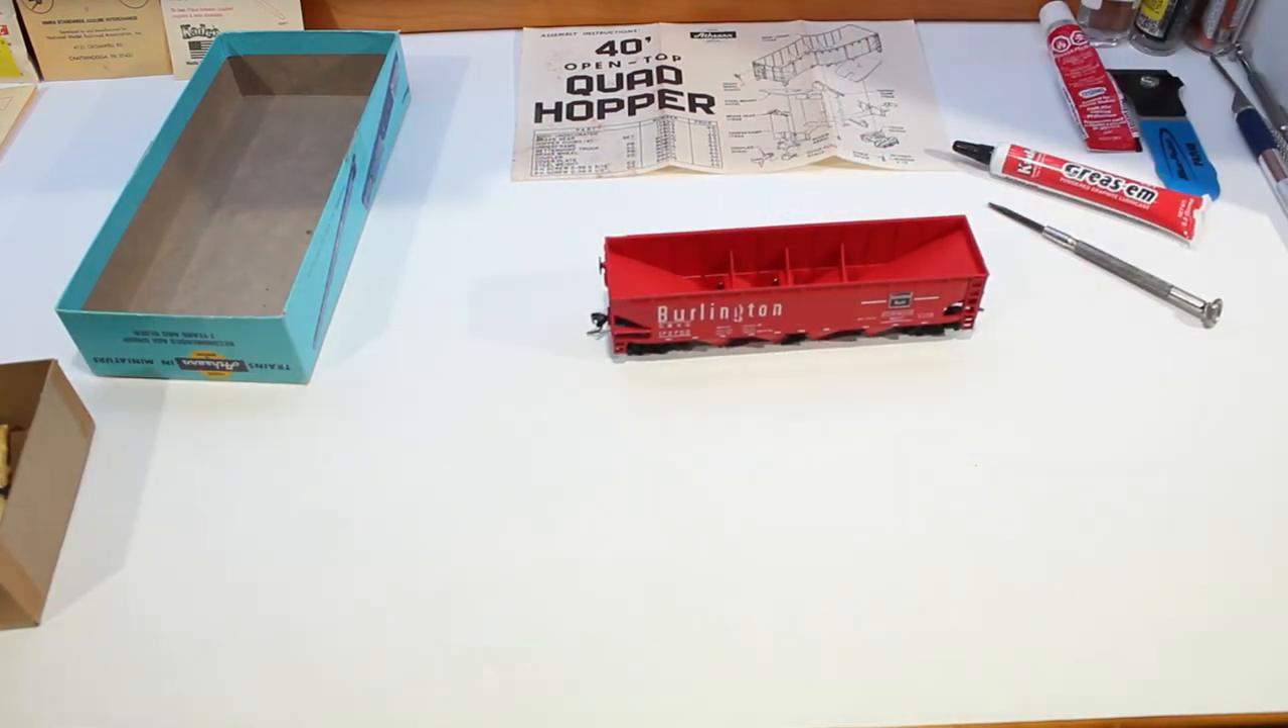Our Burlington quad hopper is all assembled.